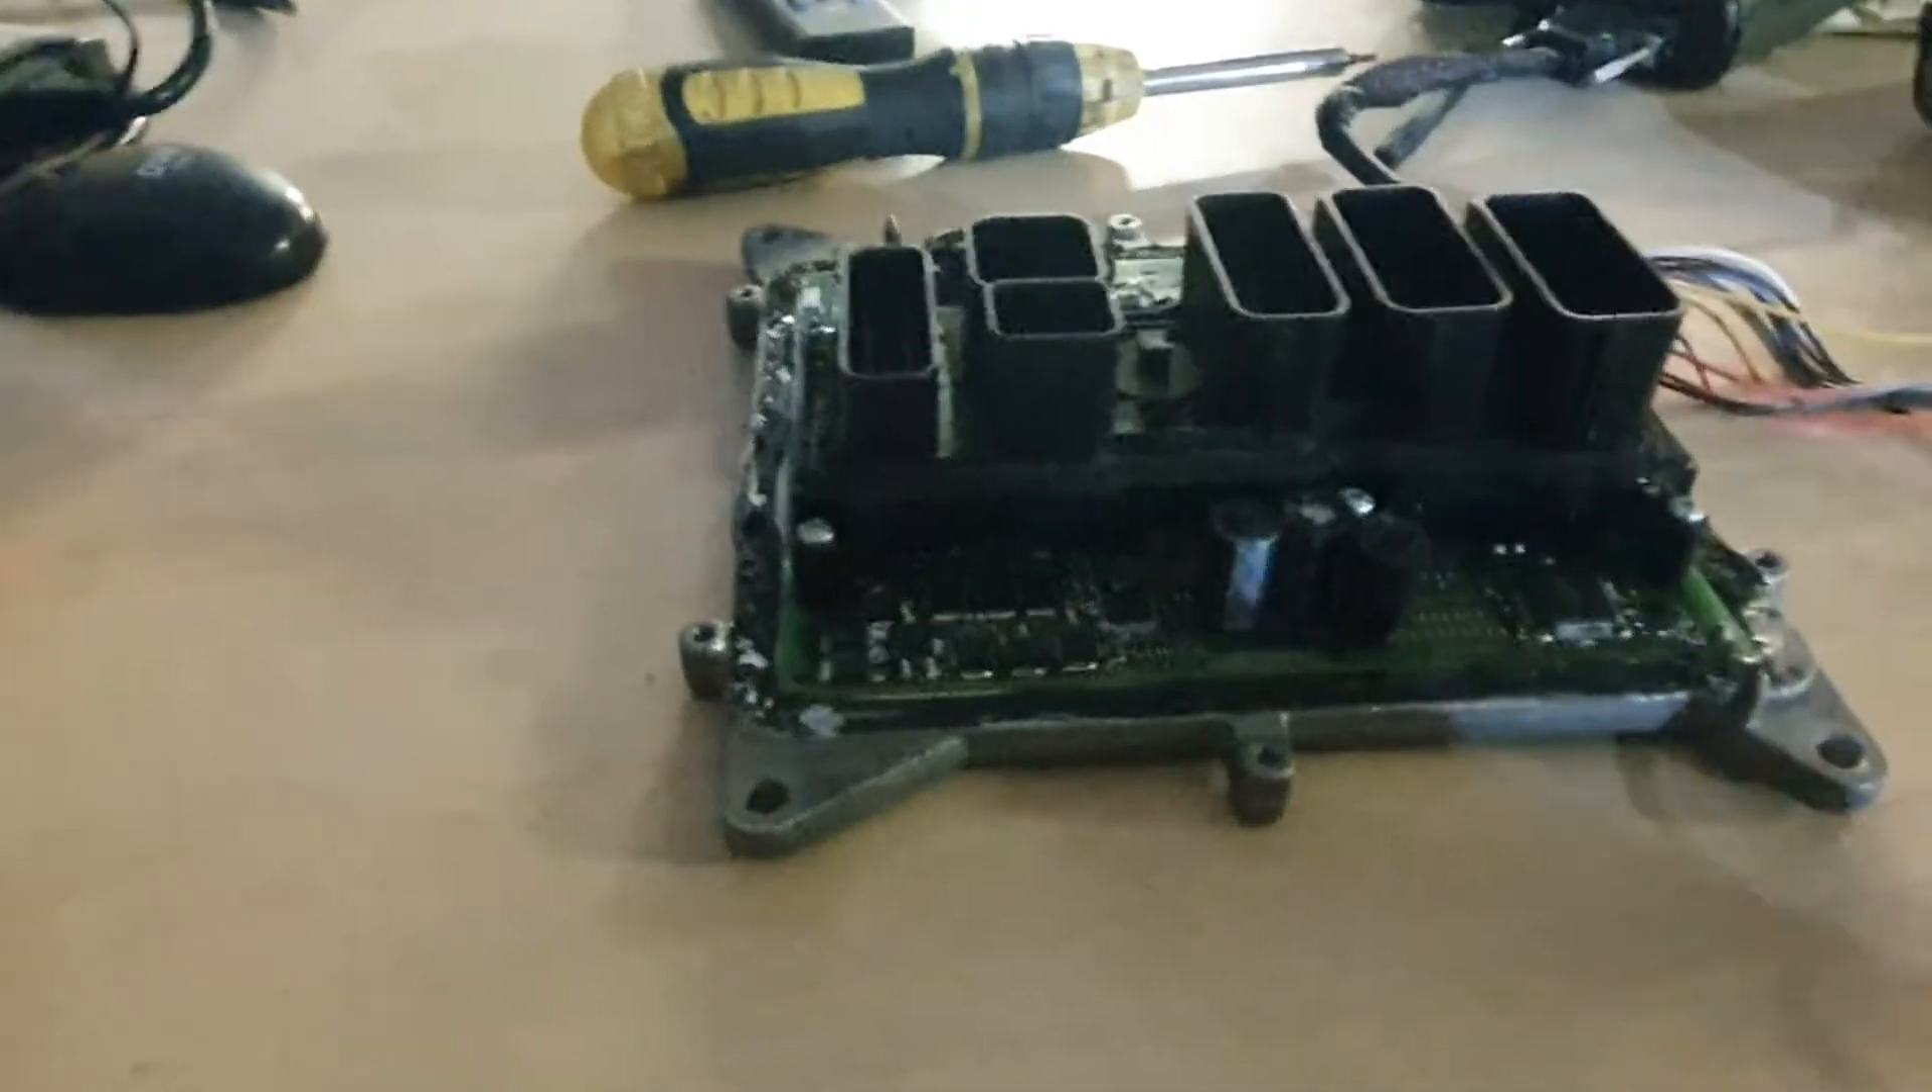So this is the ECU before we're going to put it back together and hand it back to the customer.